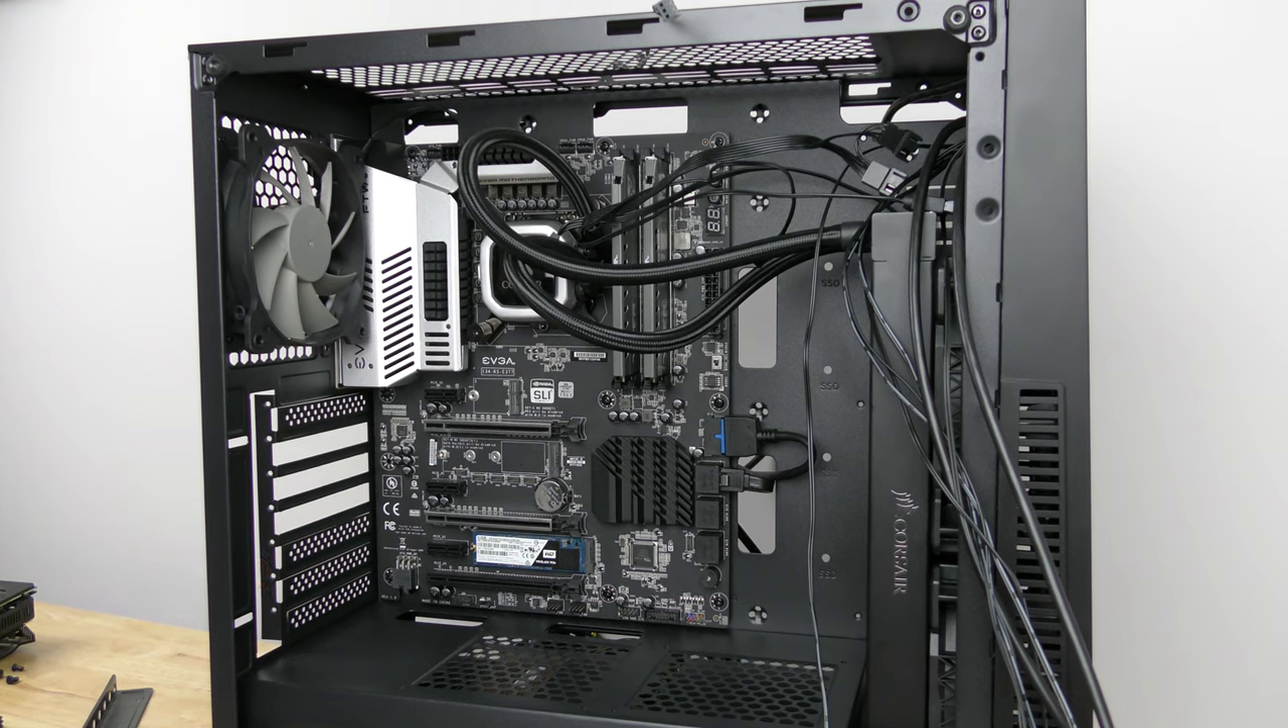All right, so we have all of the hardware in the system now all we need to do is Cable everything and we left the video card for last because it's going to block off everything down here.